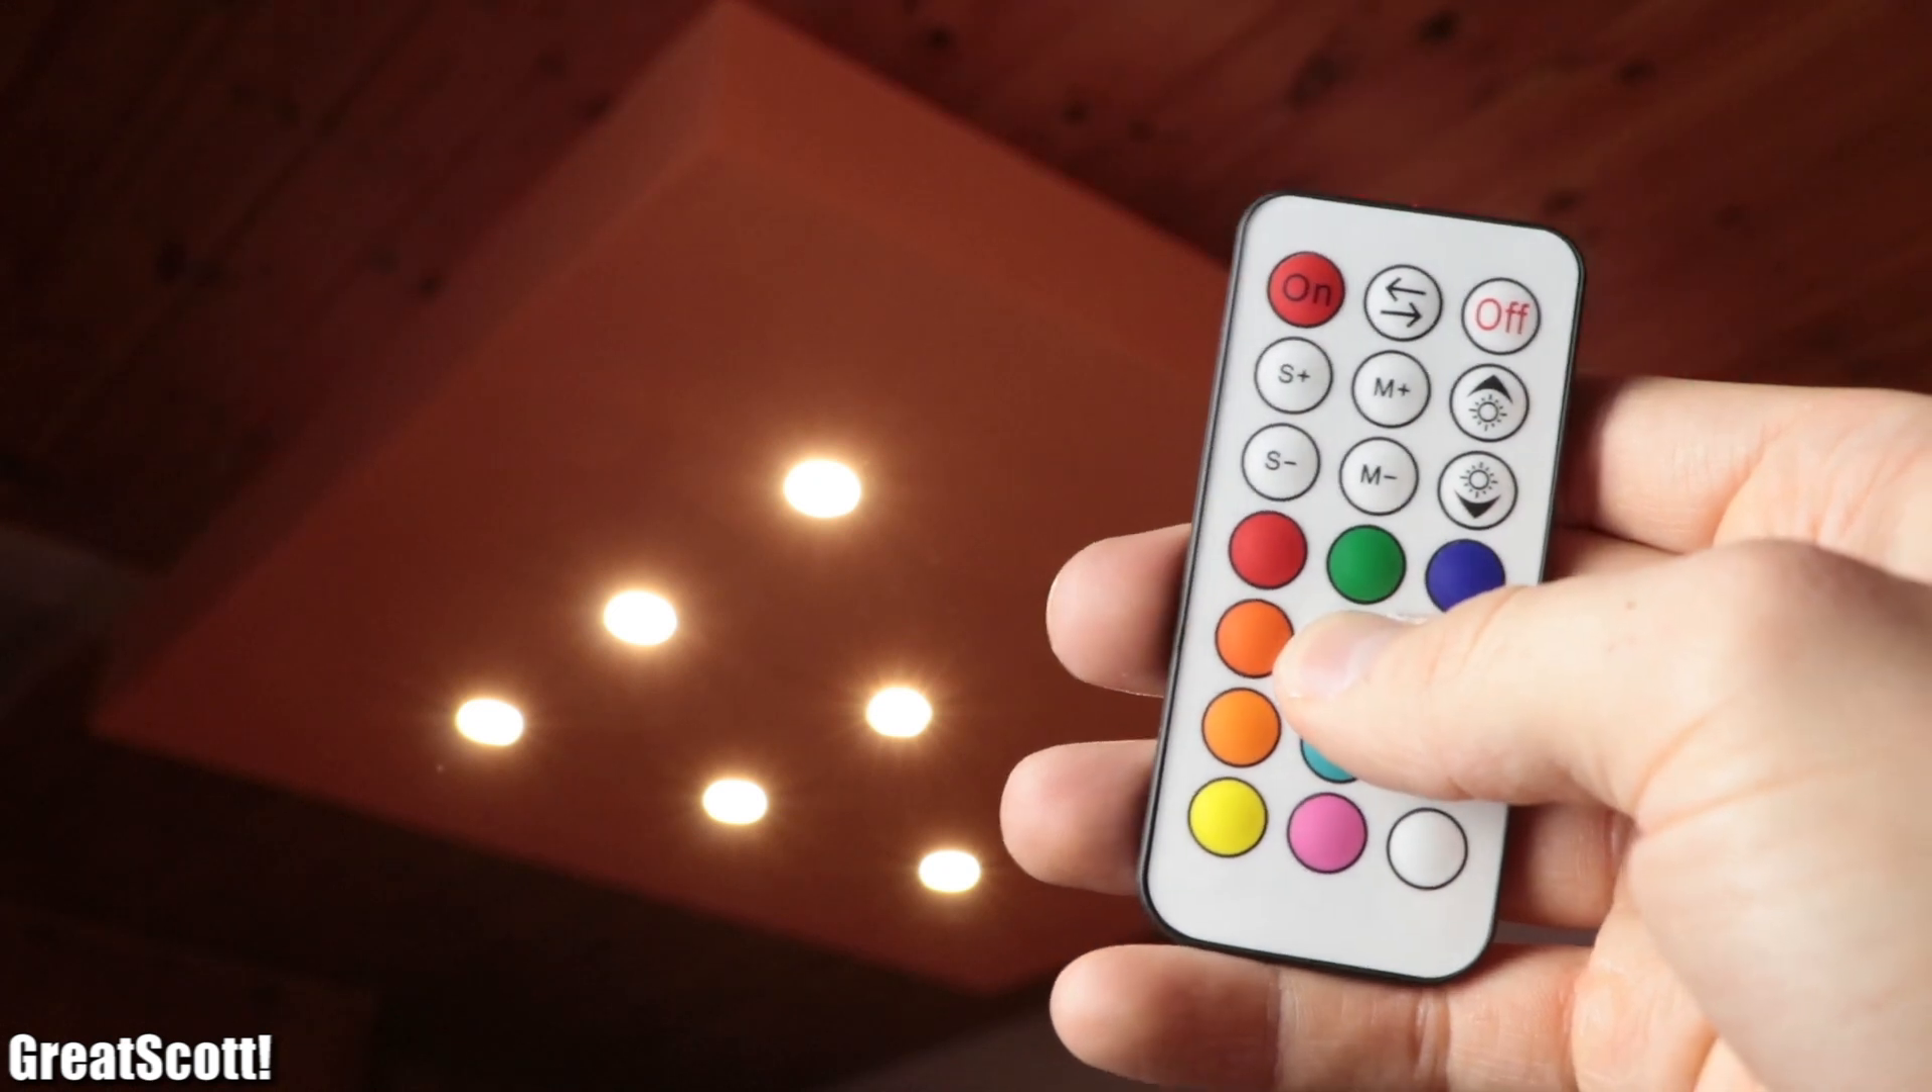After then inserting all the GU10 LEDs The lamp was finally complete.